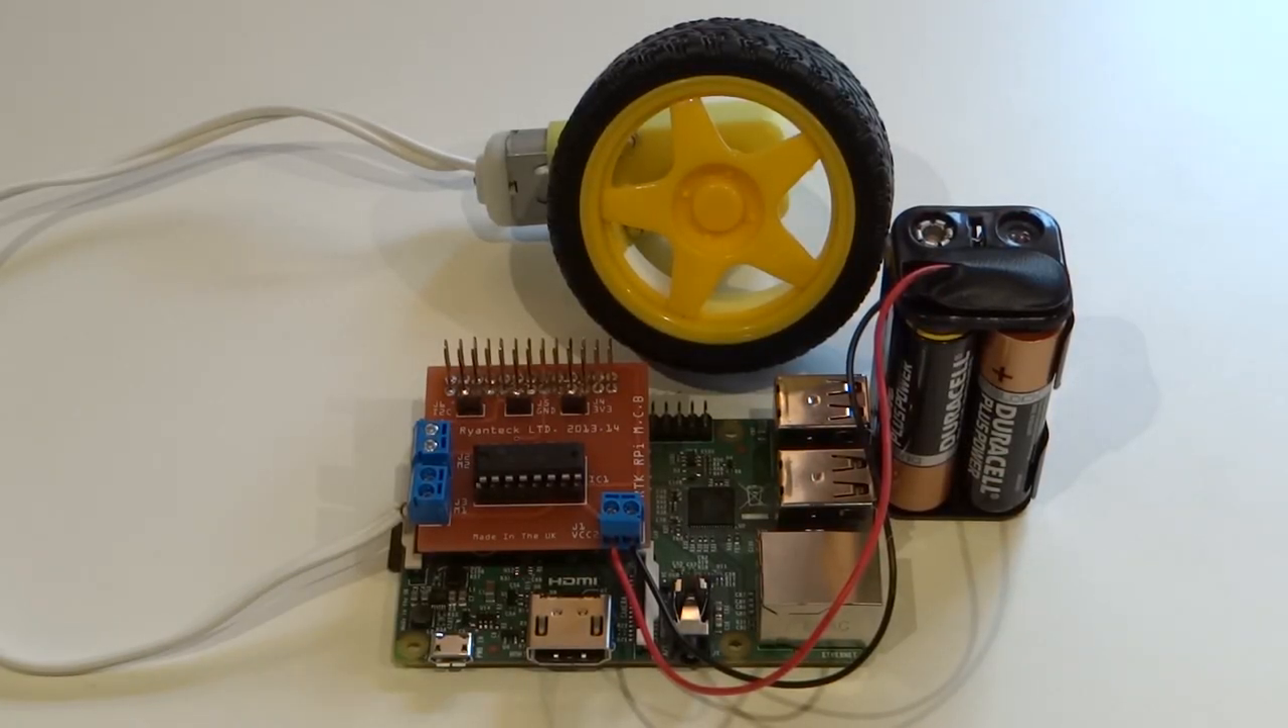You now have a single motor wired up to your Raspberry Pi, and it should look something like this.